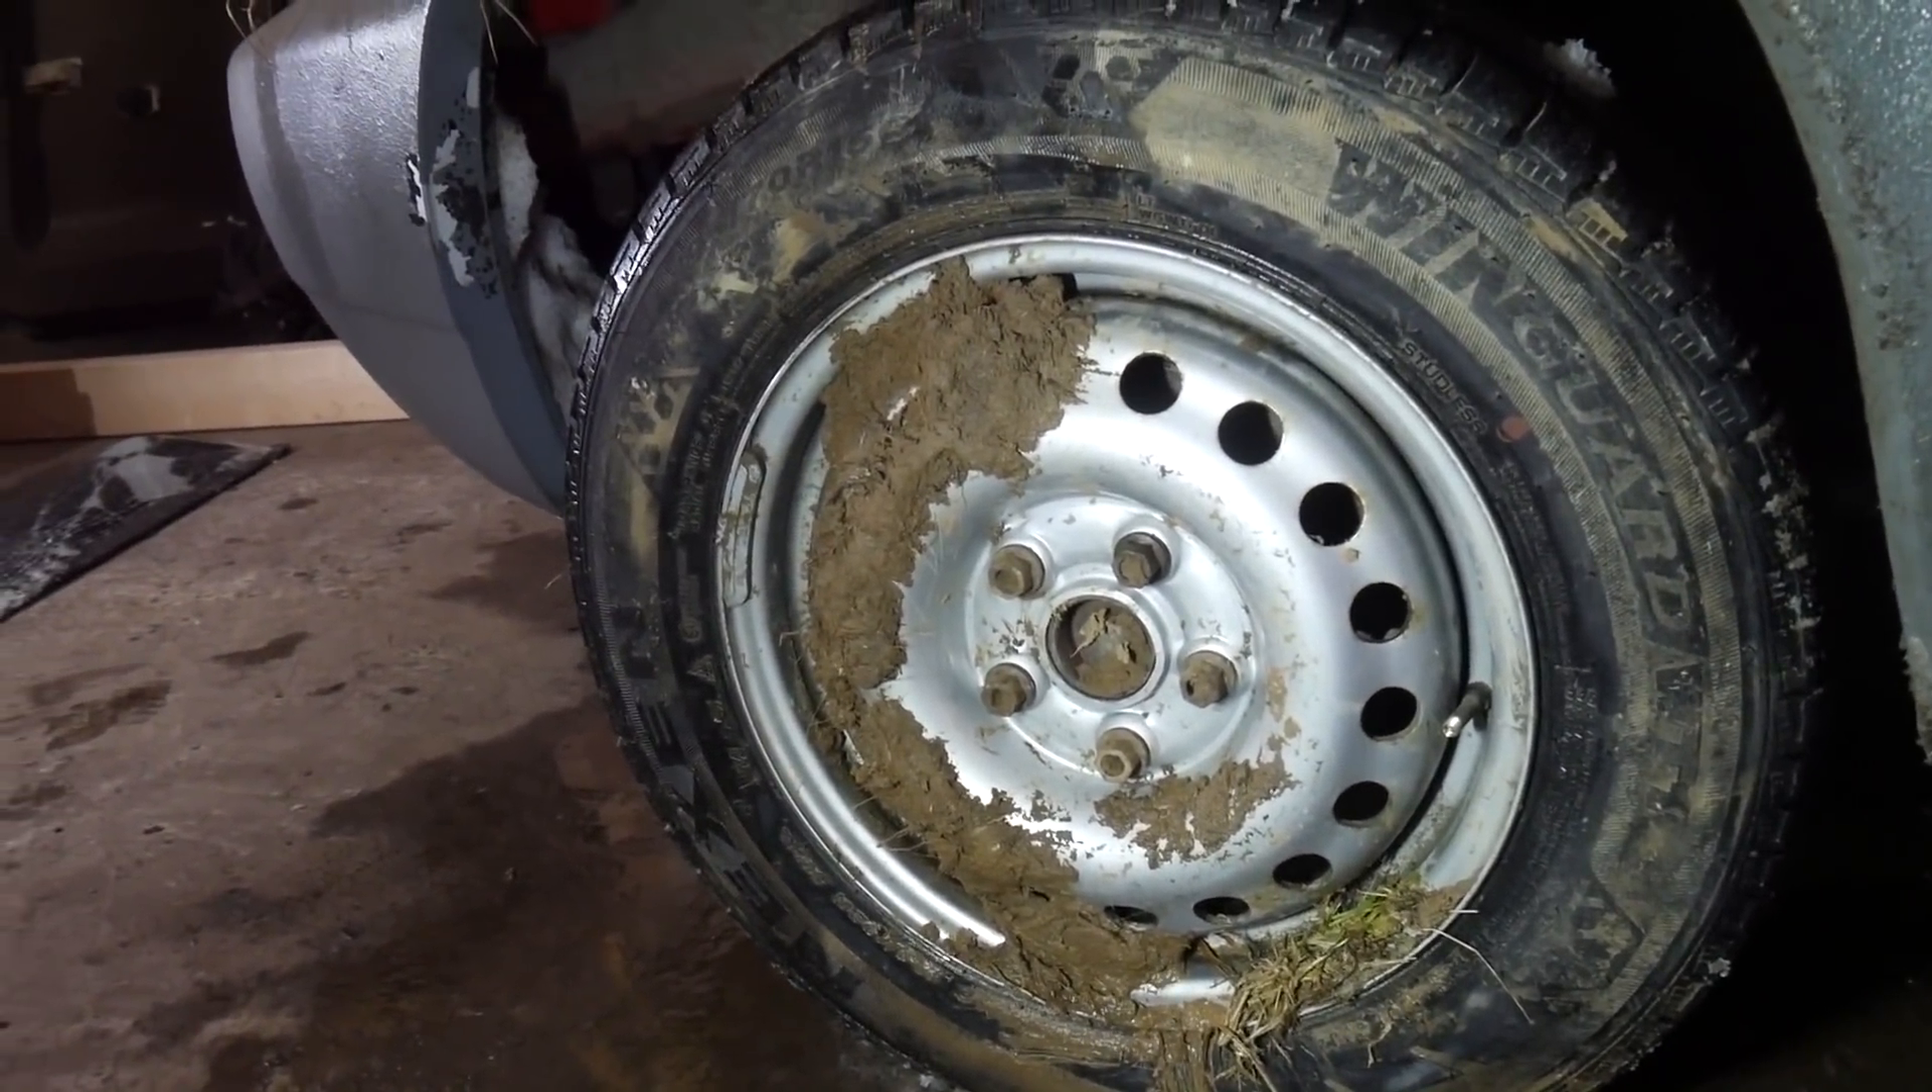Den reifen hat es komplett von der felge gezogen den haben wir gestern schon wieder aufgezogen.